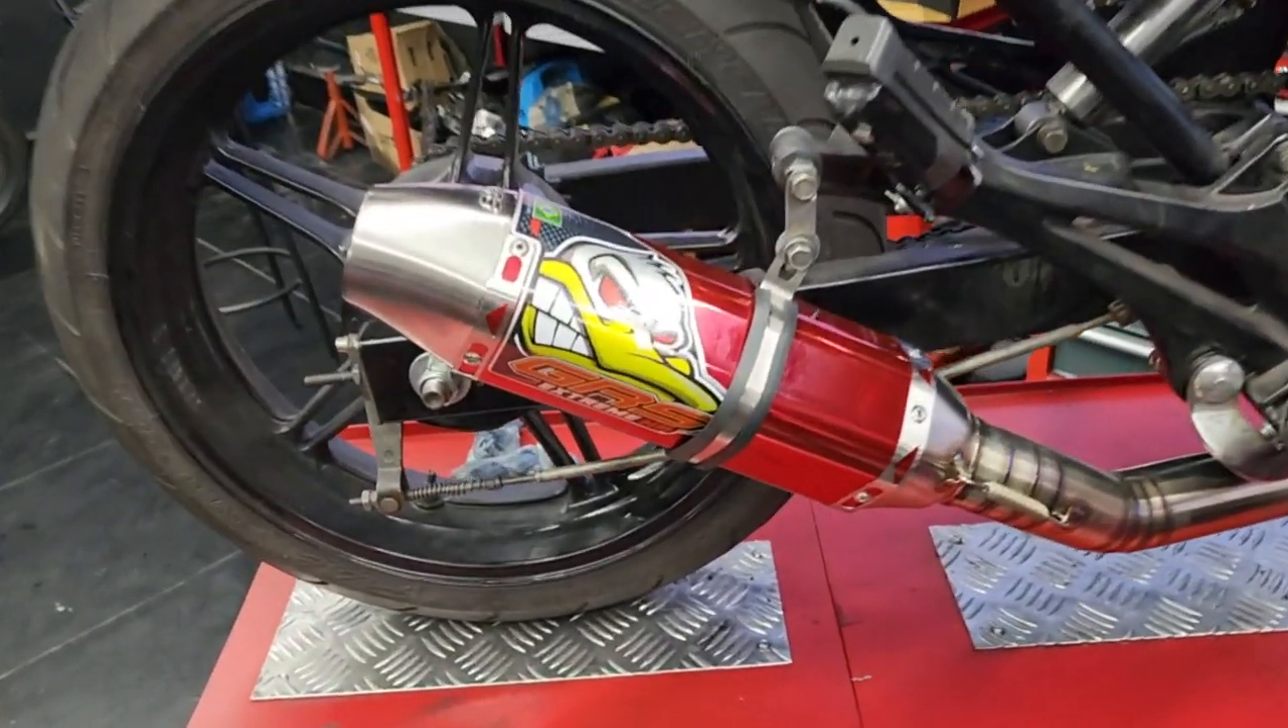O motorzão do Mato Grosso Rapaziada Já tá com o escapamento.